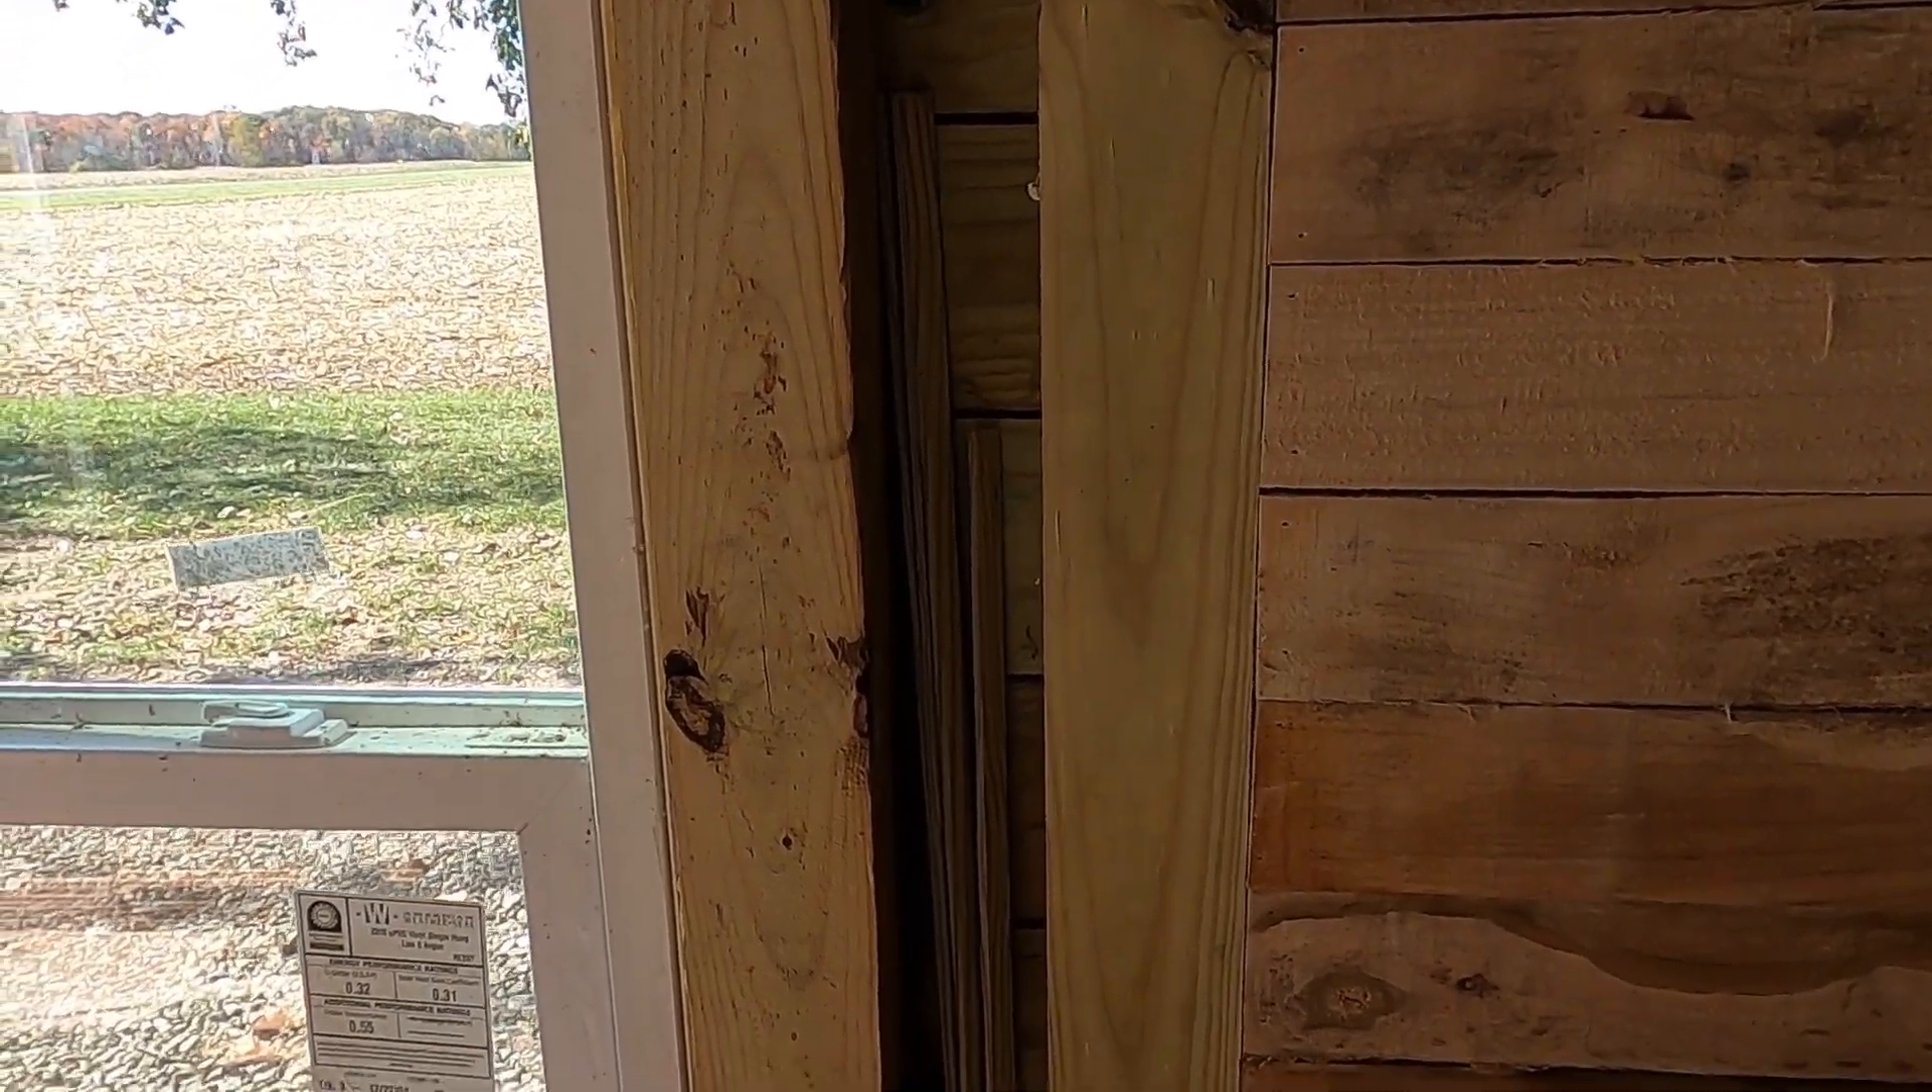I've got a little bit of something going on here between these two four by fours this gap here.